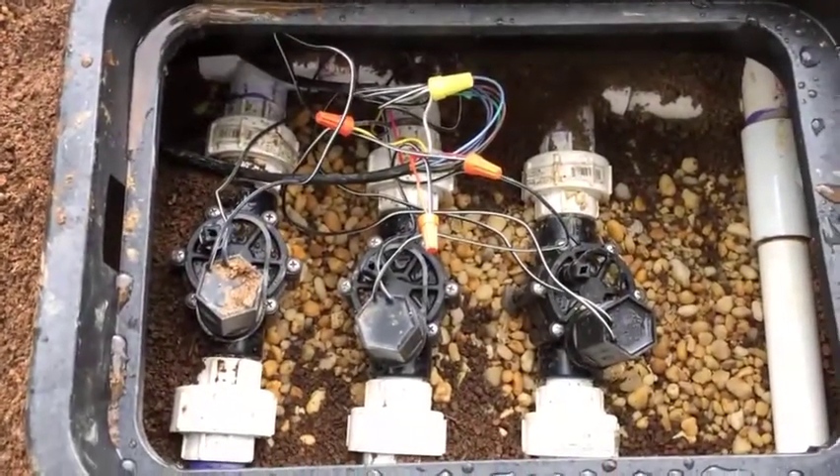So now I've got my first three zones all wired ready to go.